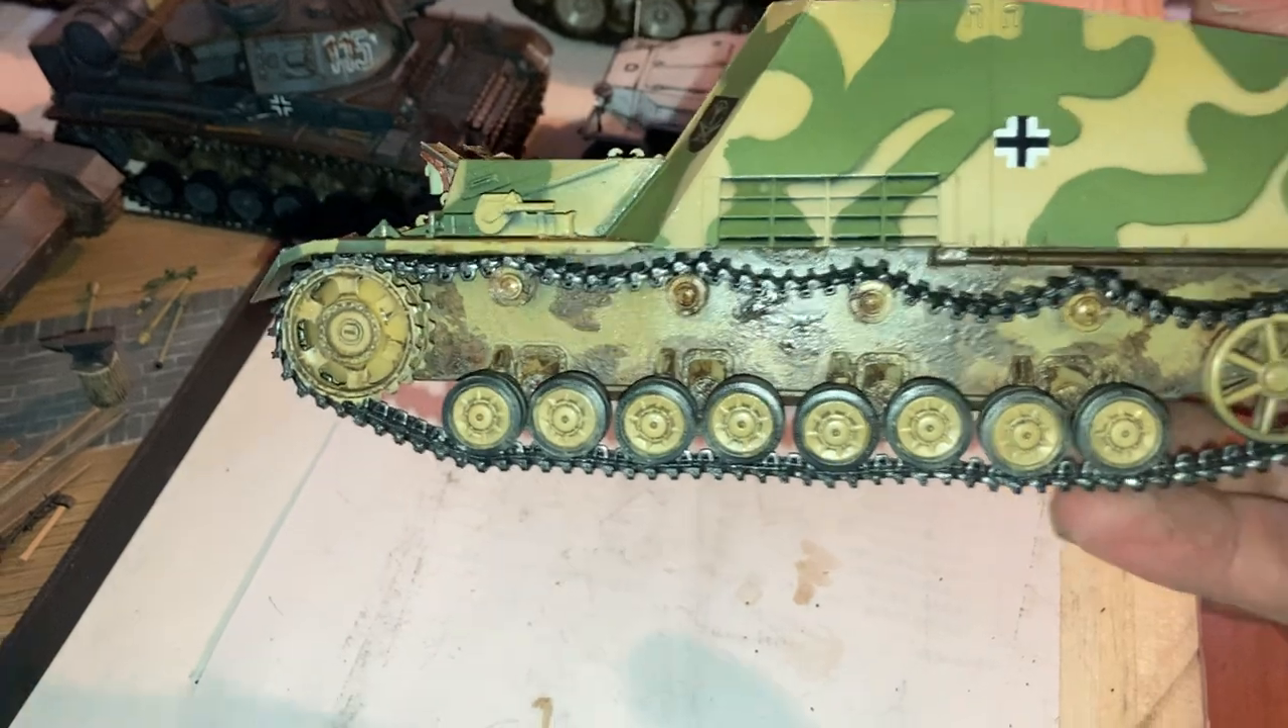I've got the metal tracks on they're not sort of glued down yet but i really like how they get that natural sag.